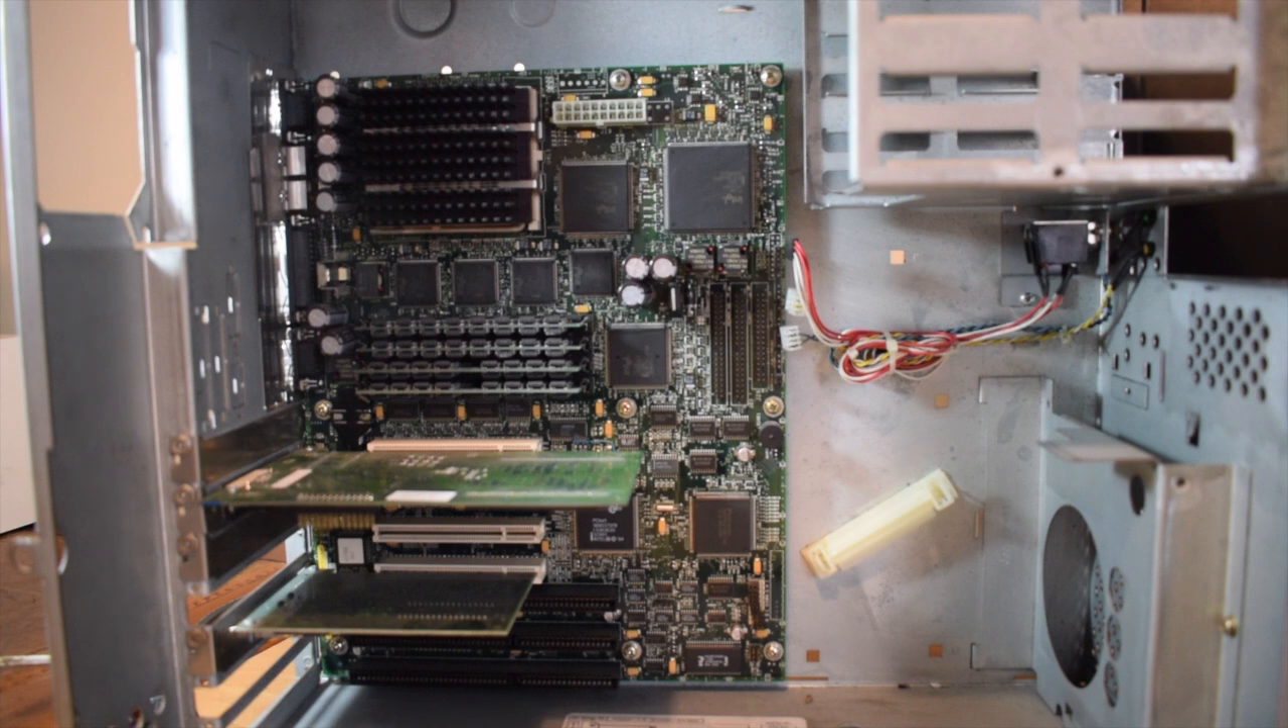Okay the motherboard's back in now with the network card and the graphics card.